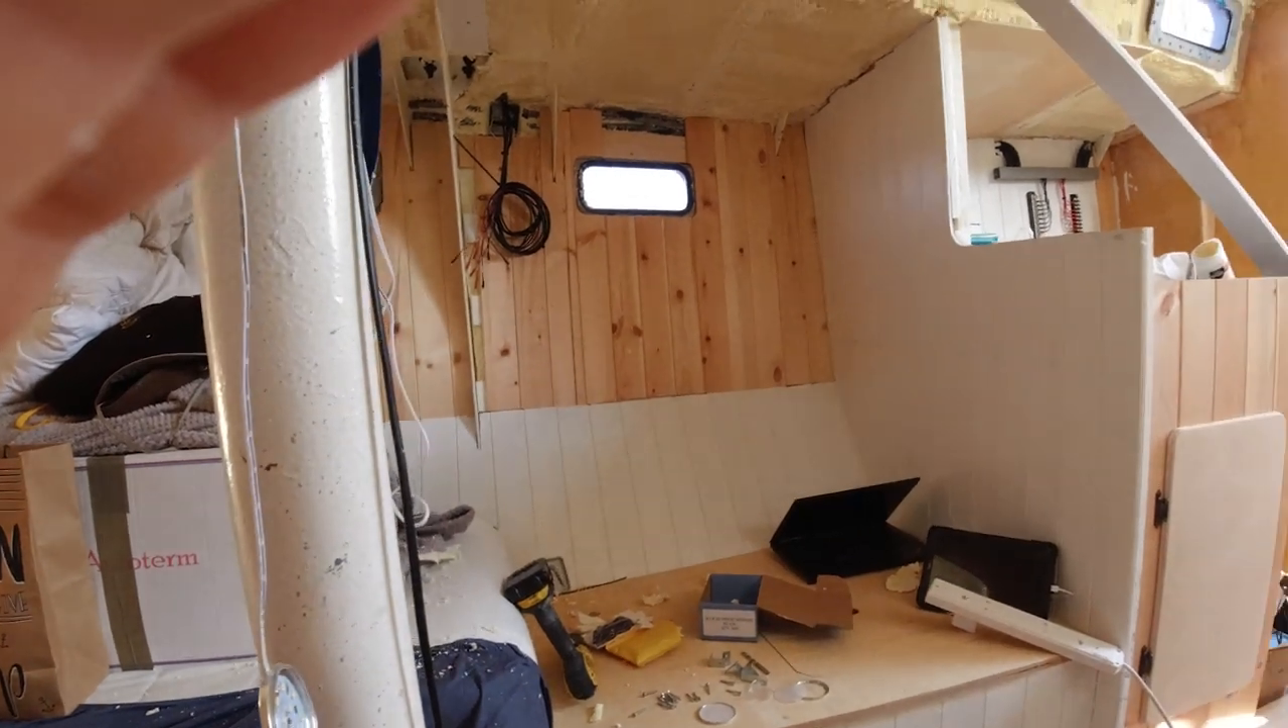And then we've already nearly finished the paneling here, a few small places to finish off.